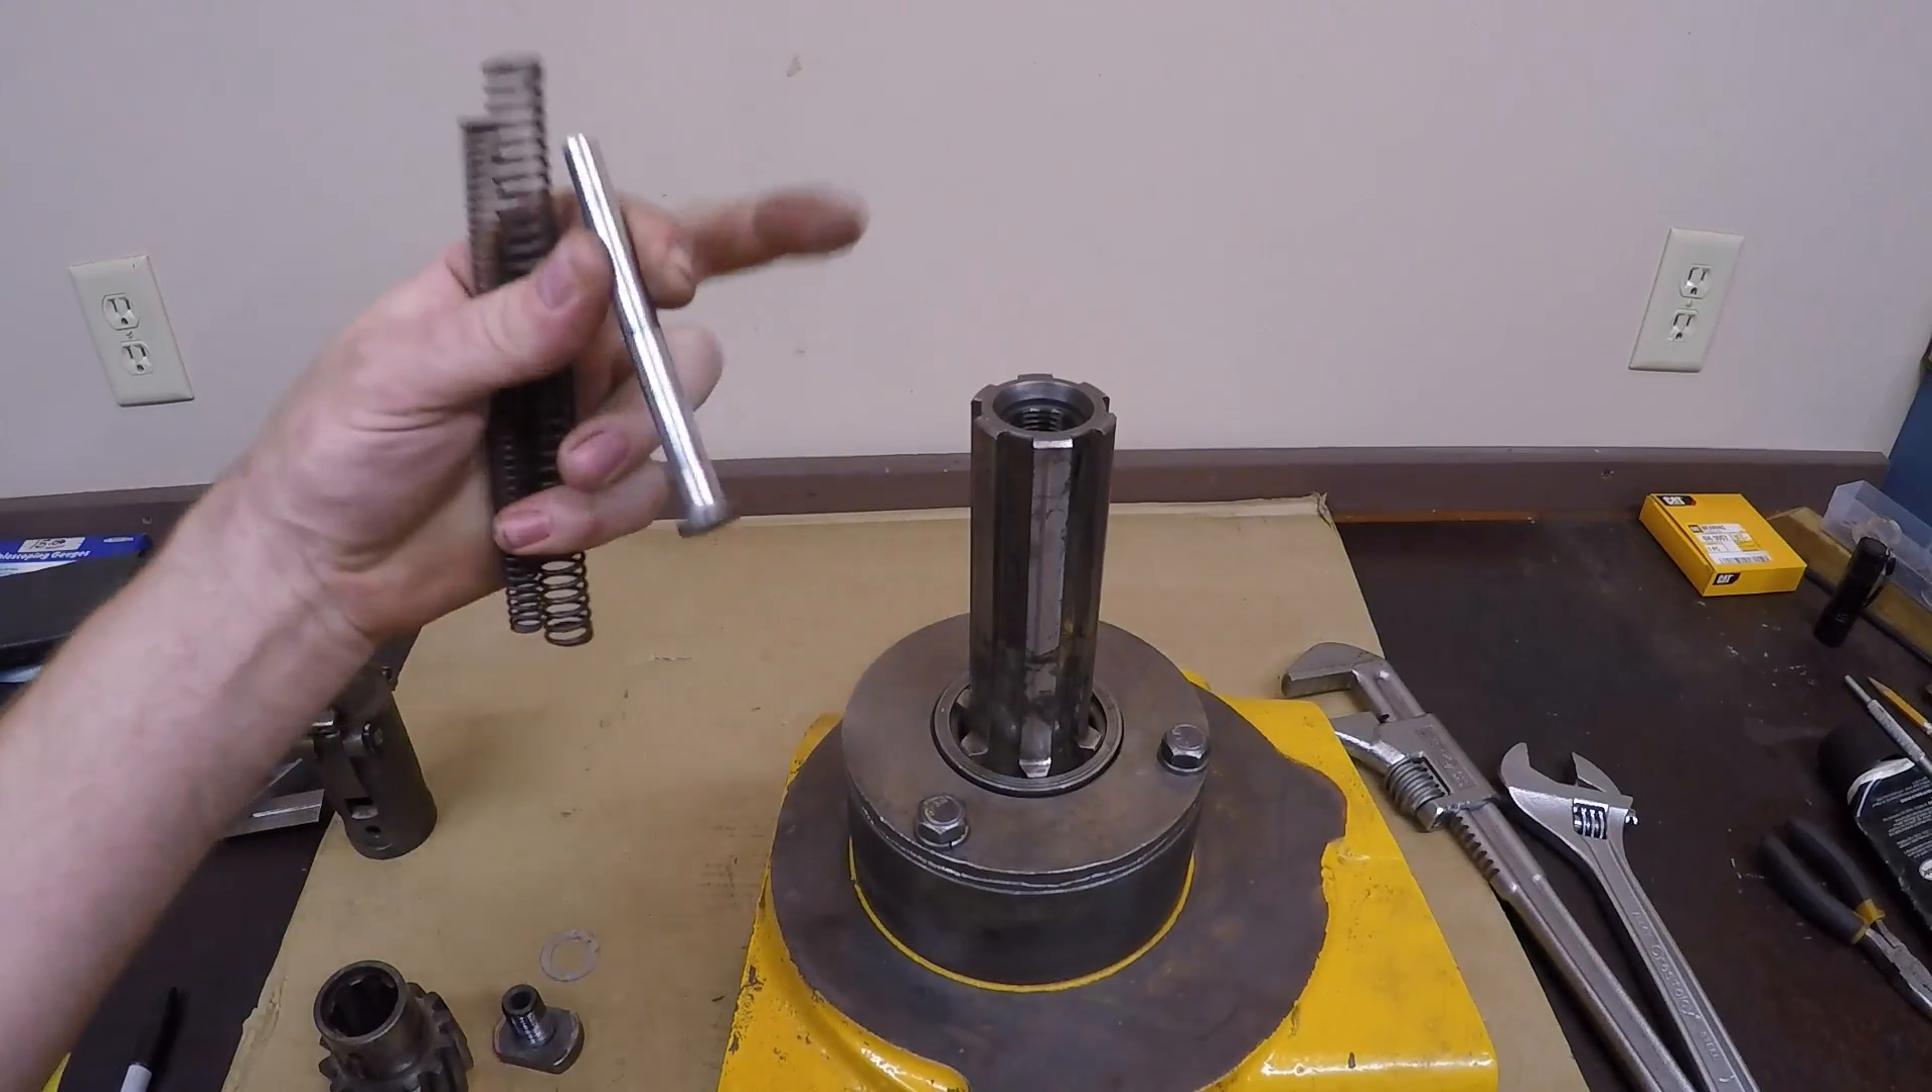So I'm not going to bother with putting the kickout springs in yet or the plunger. Just going to leave all that stuff out.